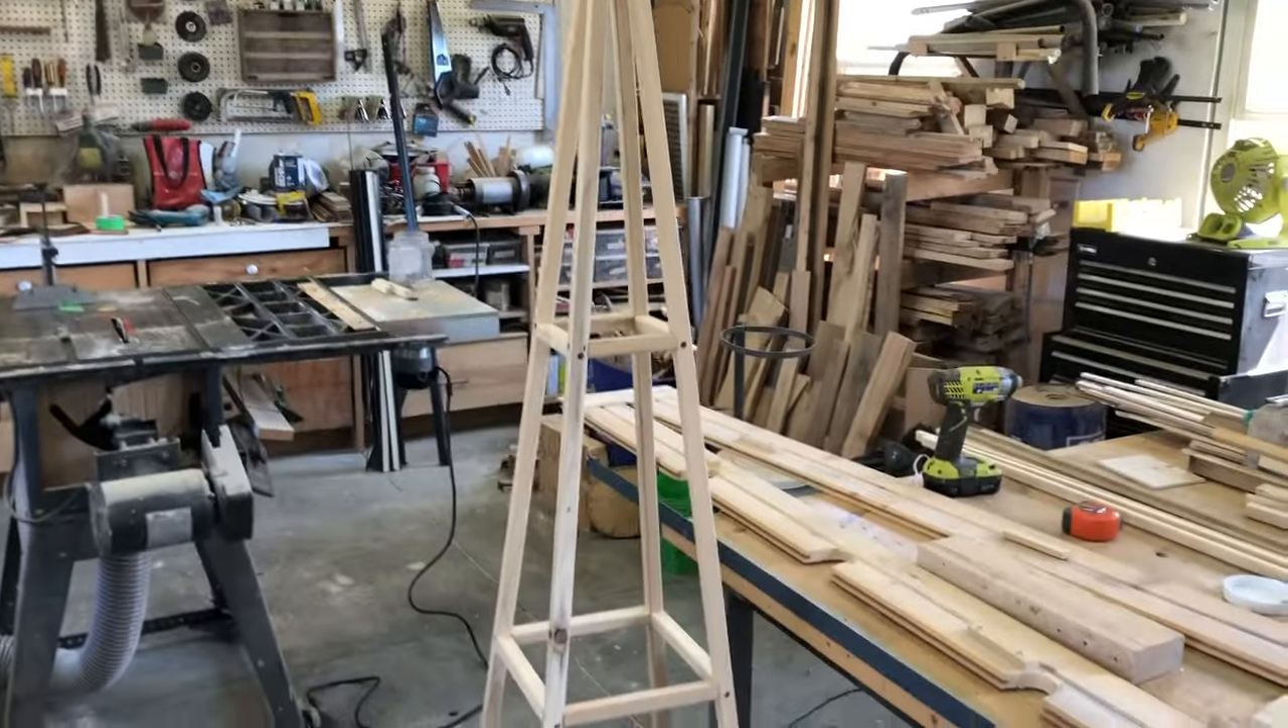There is our basic structure assembled.